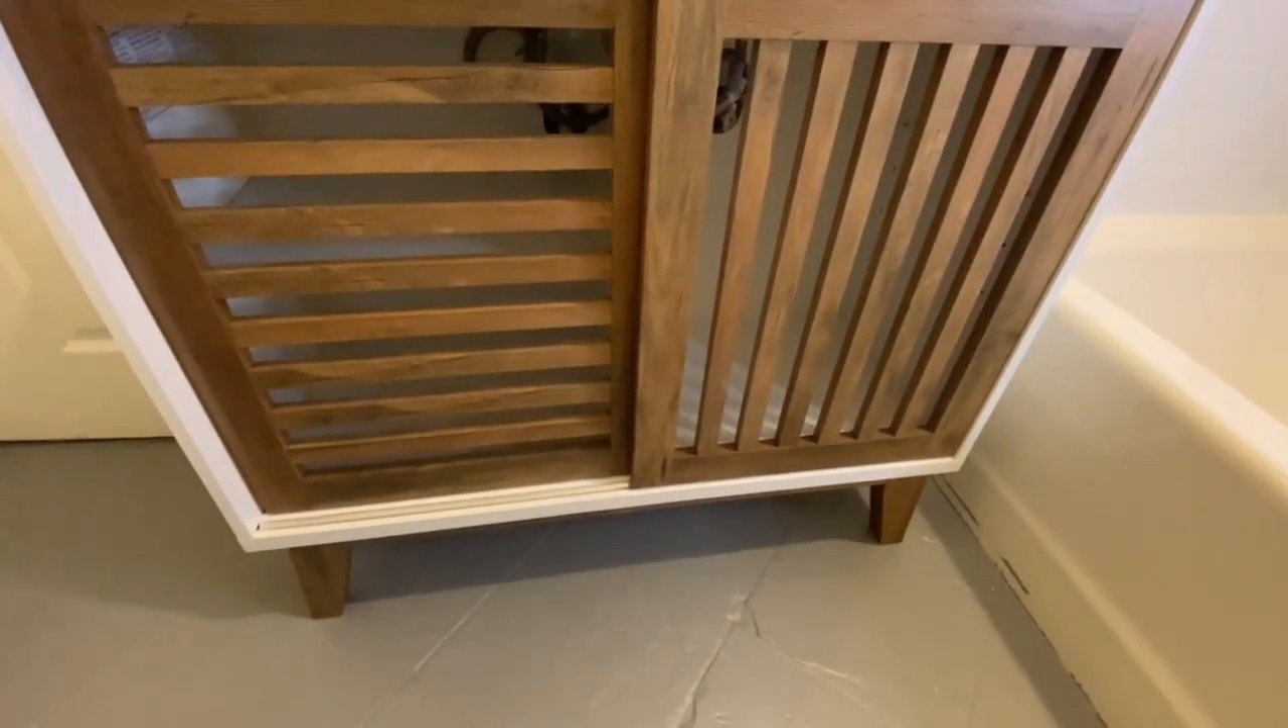The final touch was to install the doors and we have a new vanity.